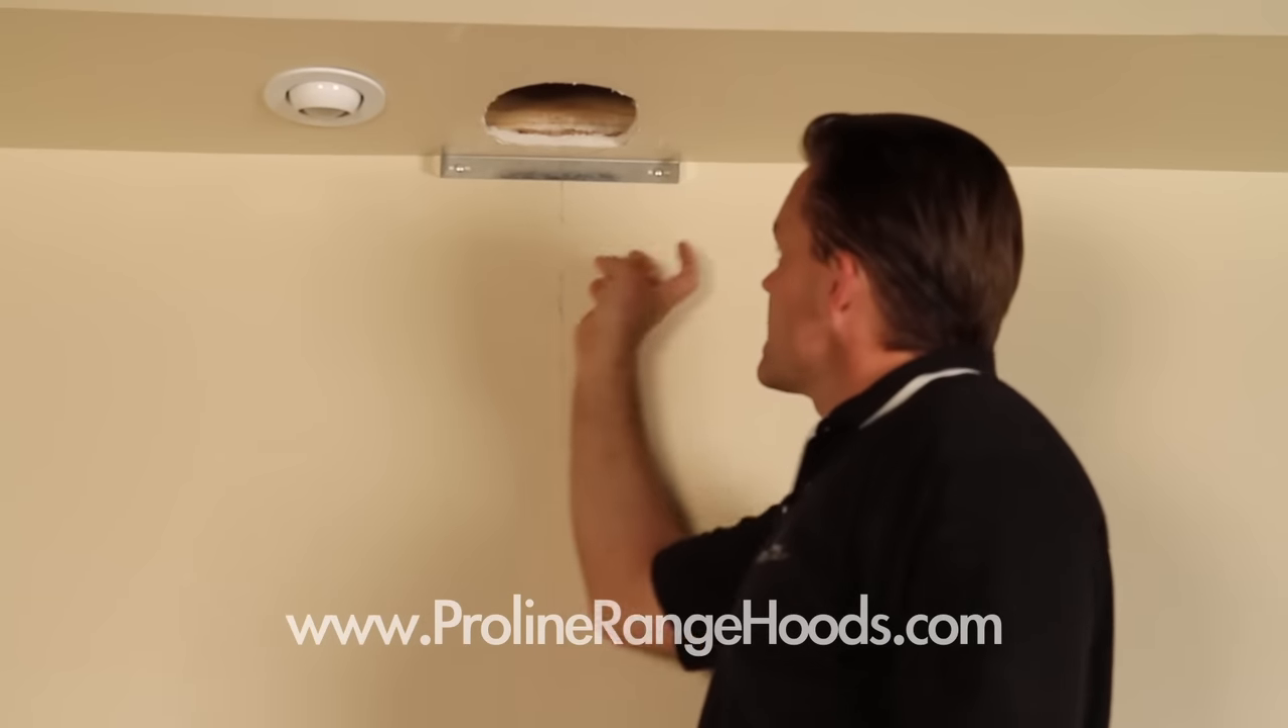Now I've installed the upper chimney mounting bracket. It goes right in the corner of the ceiling.